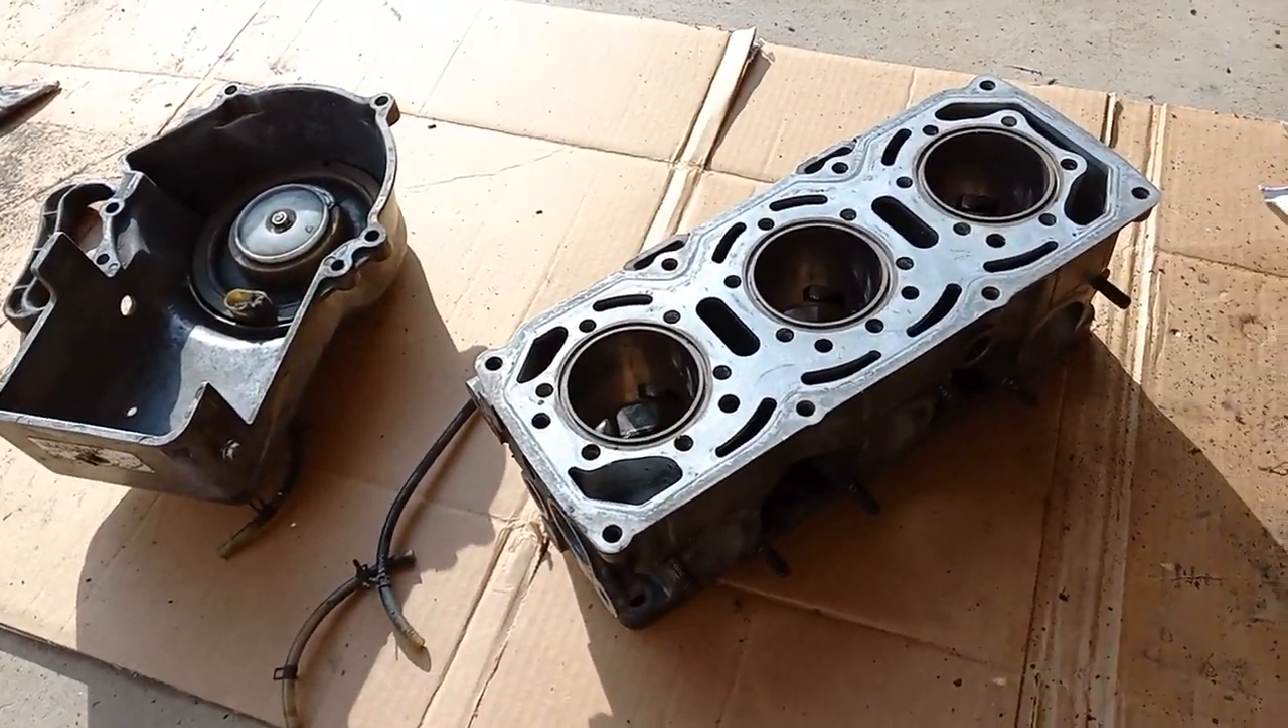Alright guys, so we finally got the engine split apart.